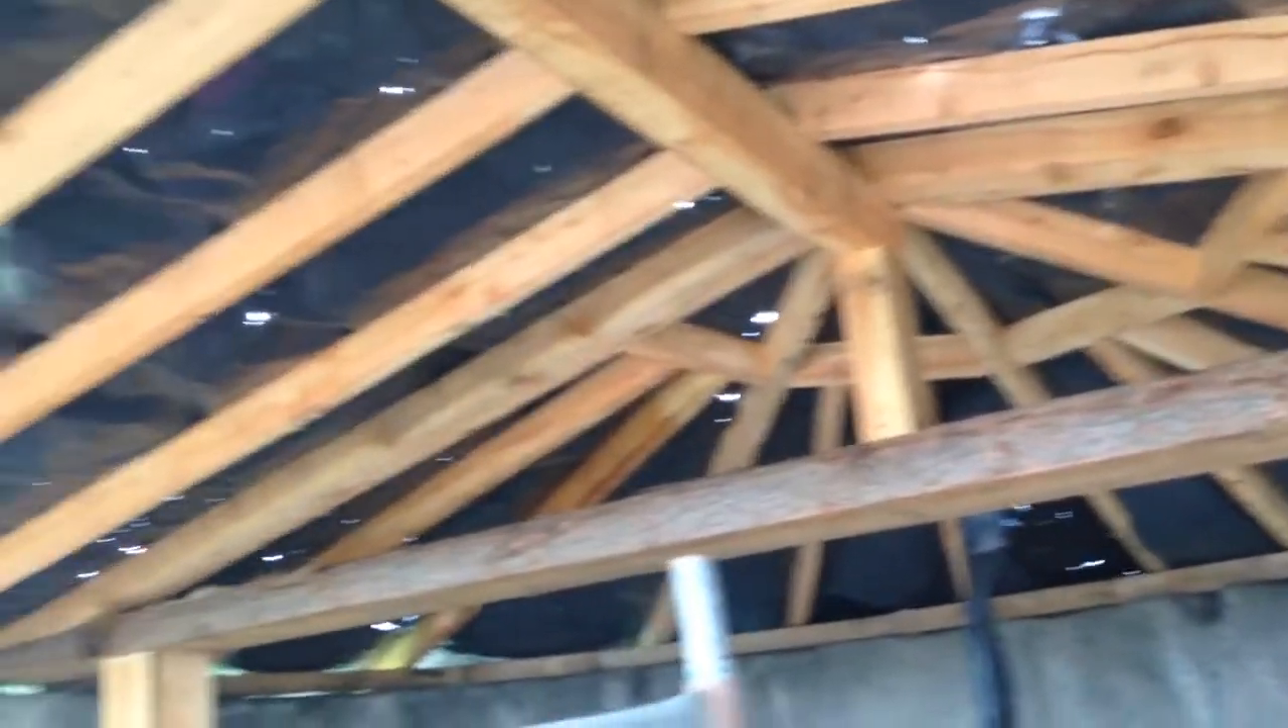We've got a bit of a roof up just with a bit of a damp proof membrane that I've been using to cover the cob up most of the year.